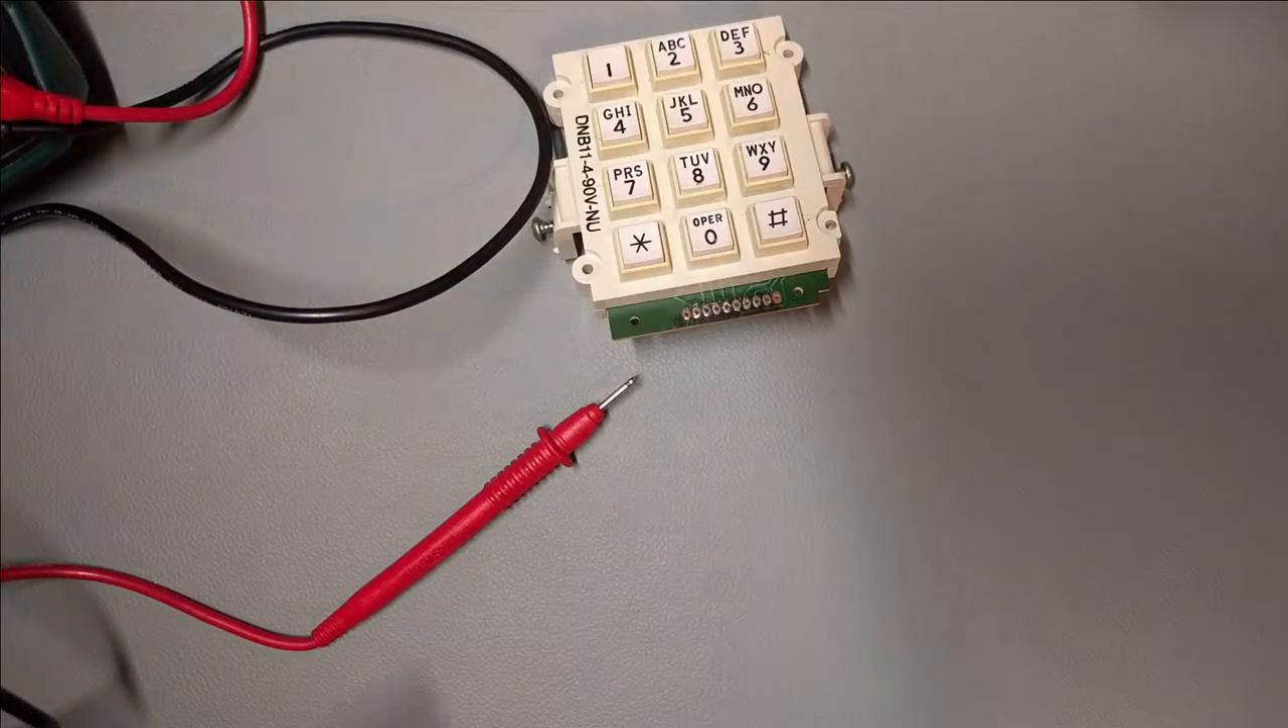Okay, this is the keypad from the phone. I've removed it here so we can interrogate it a little bit.